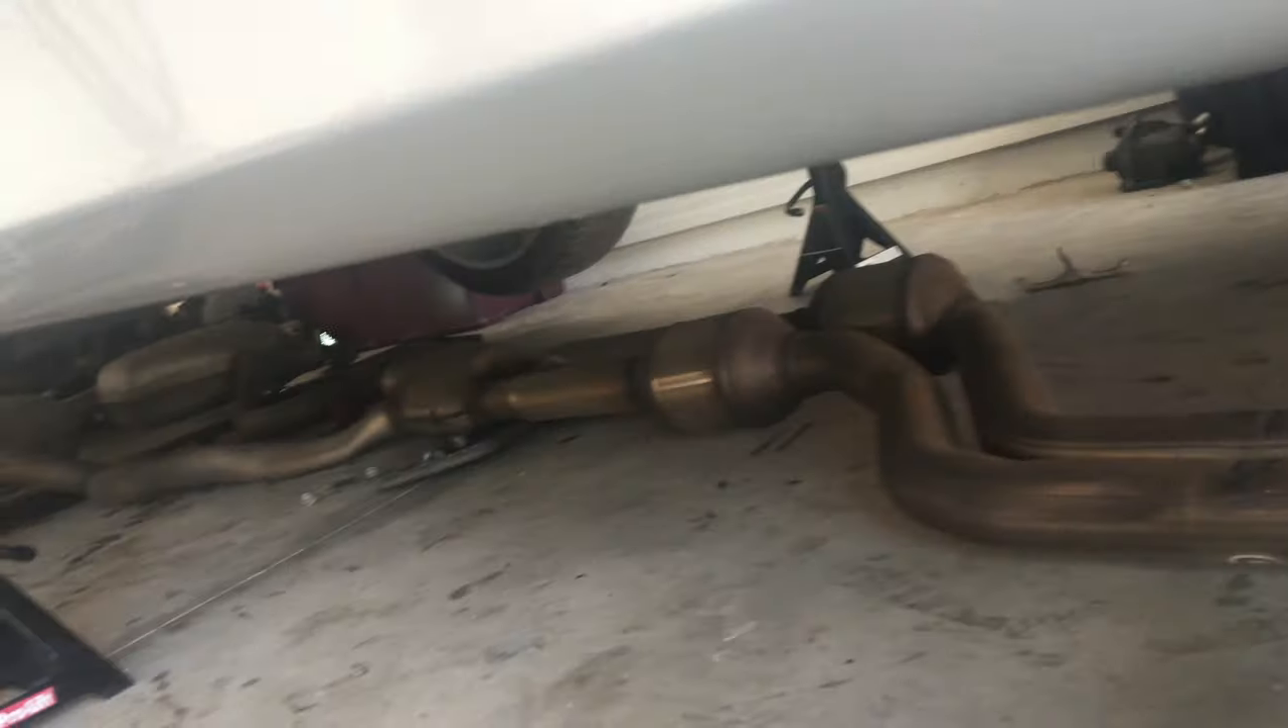So, now the exhaust is out.